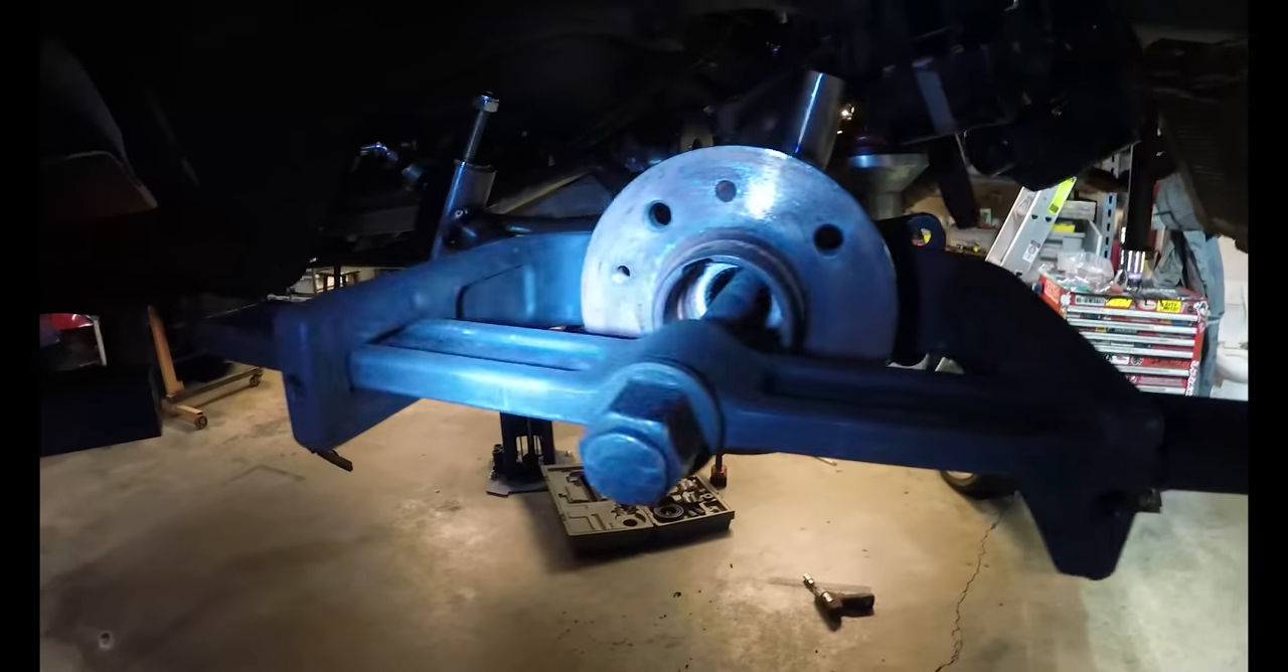Got our hub grappler on here.